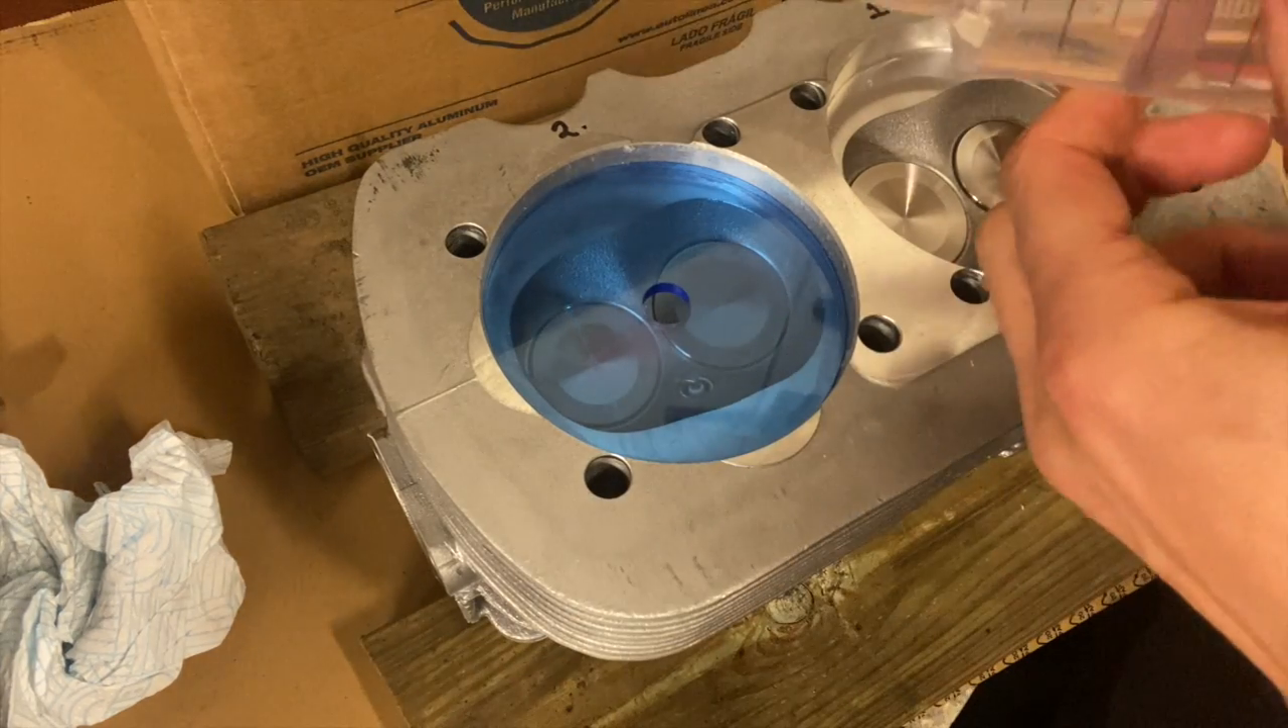I've already got the disc in.